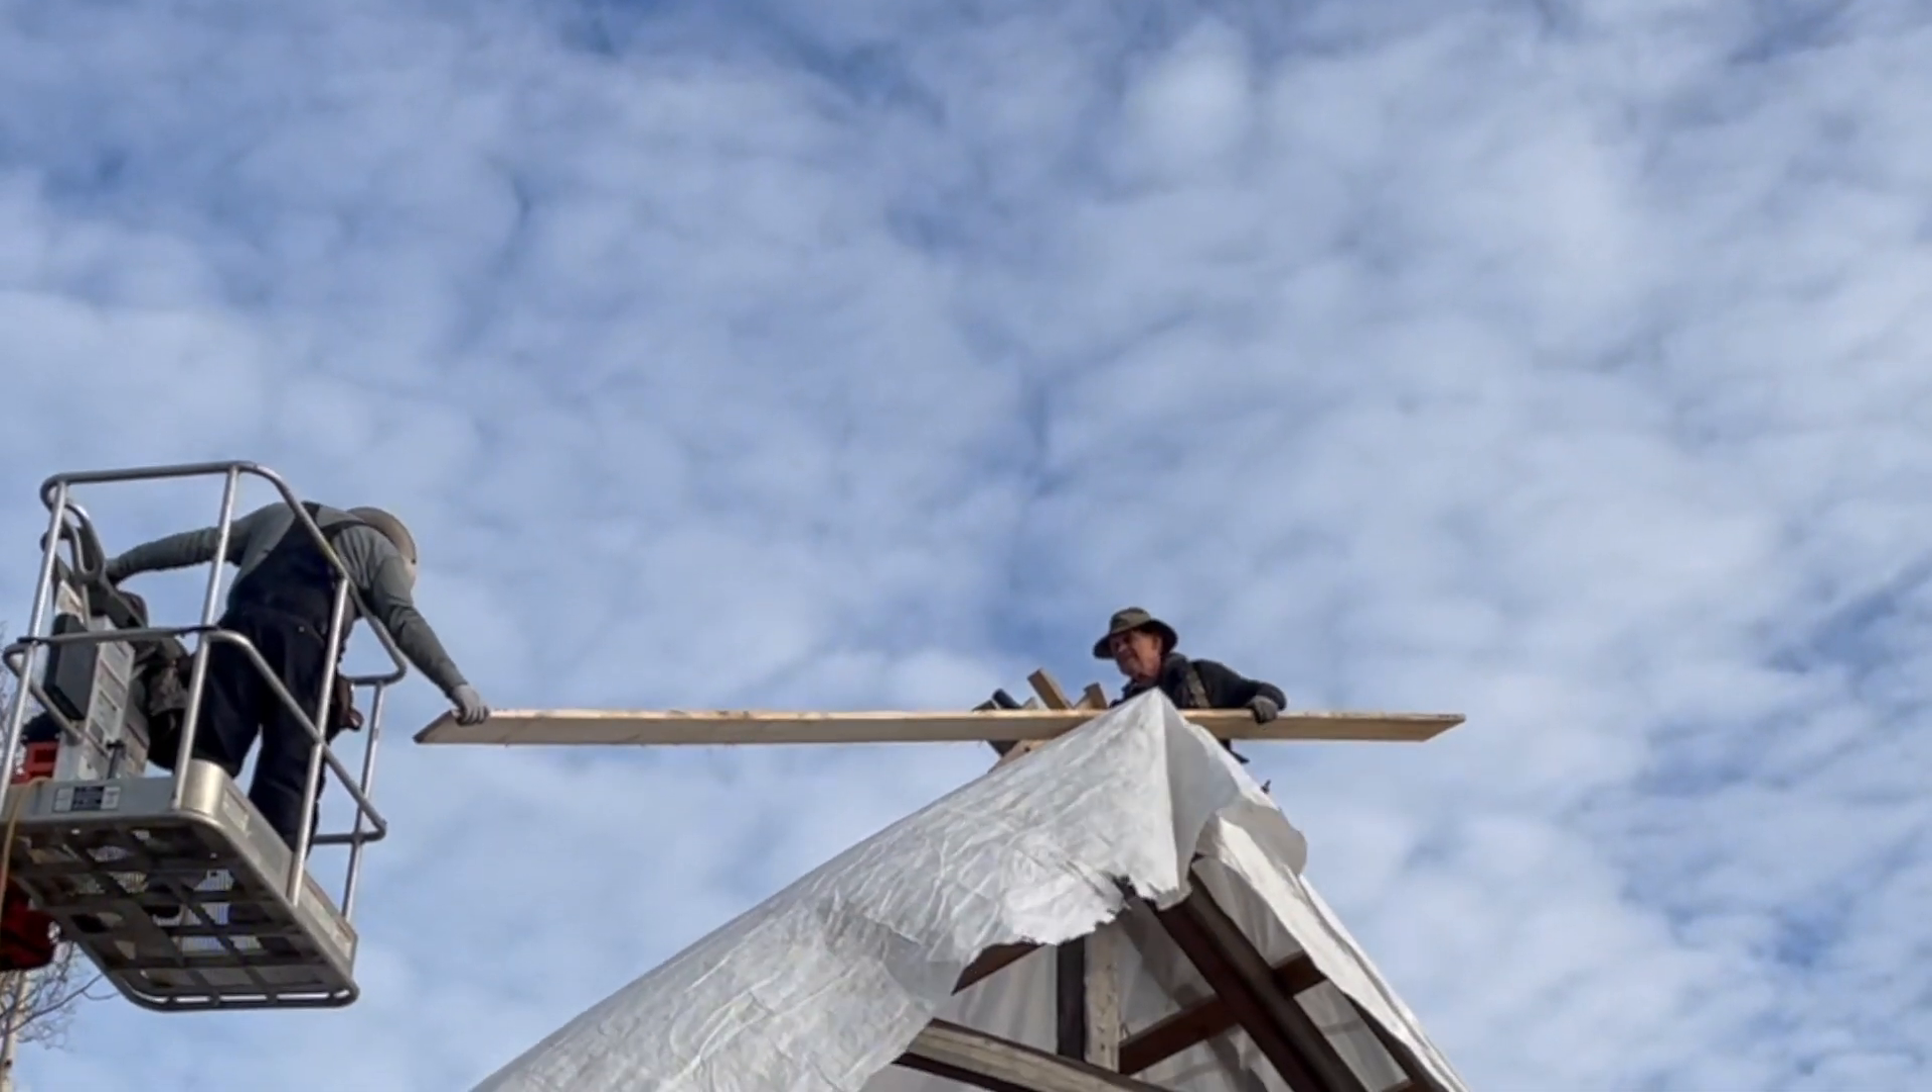The tarp is on it's not fully fastened and the first board is going up as the sheeting.